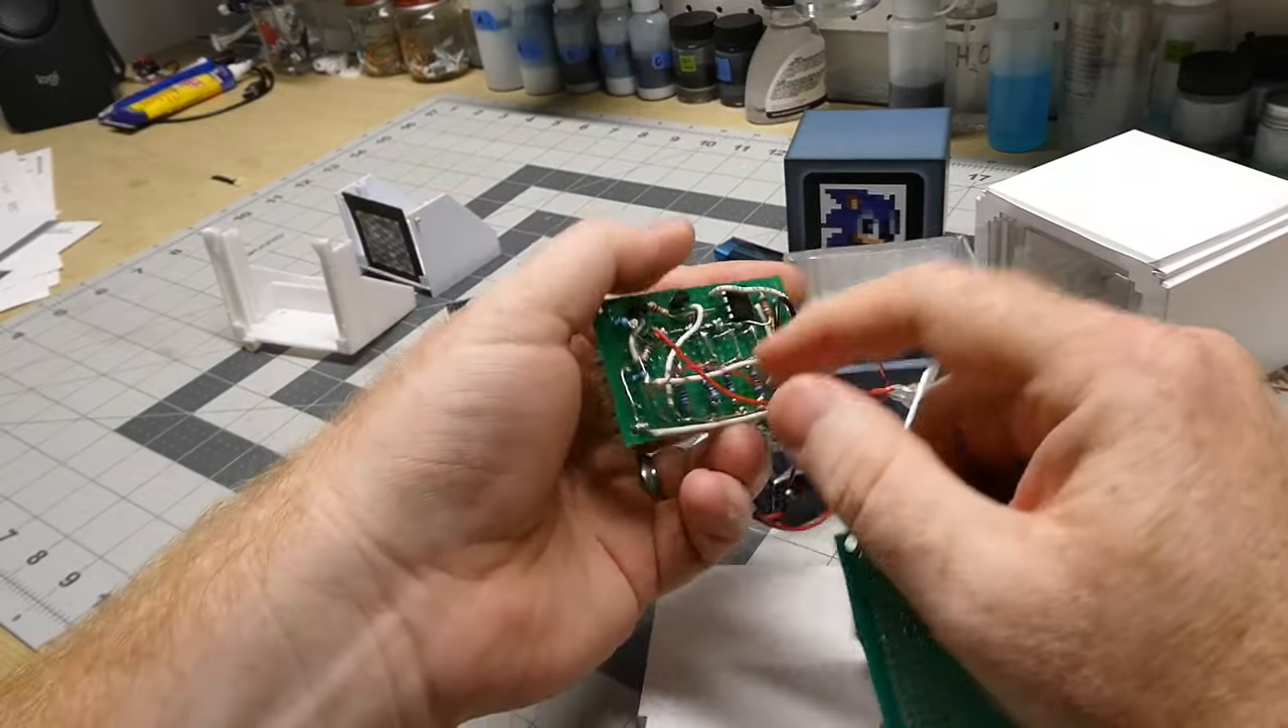So if you put a component in, you still got to connect it up from one component to the other. And as you can see, I've got wires running between spots.